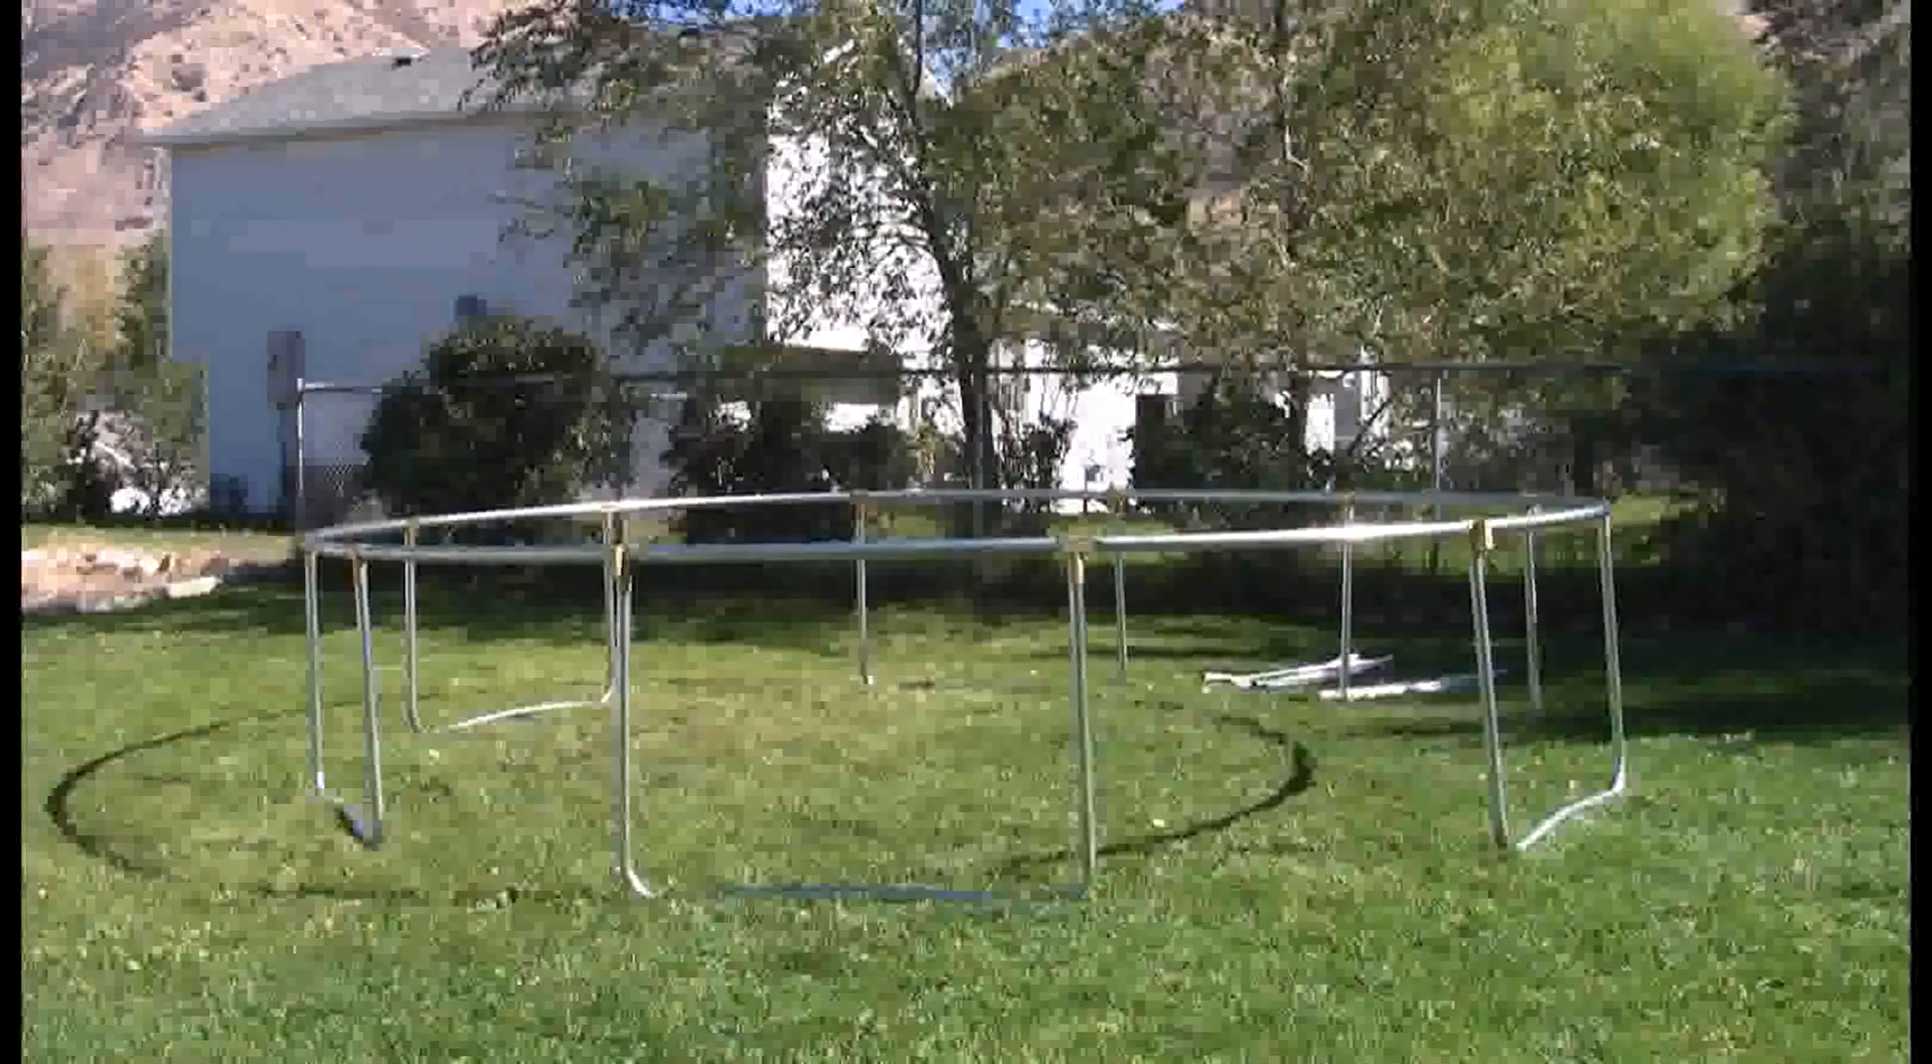Now your frame will be completely assembled and freestanding.